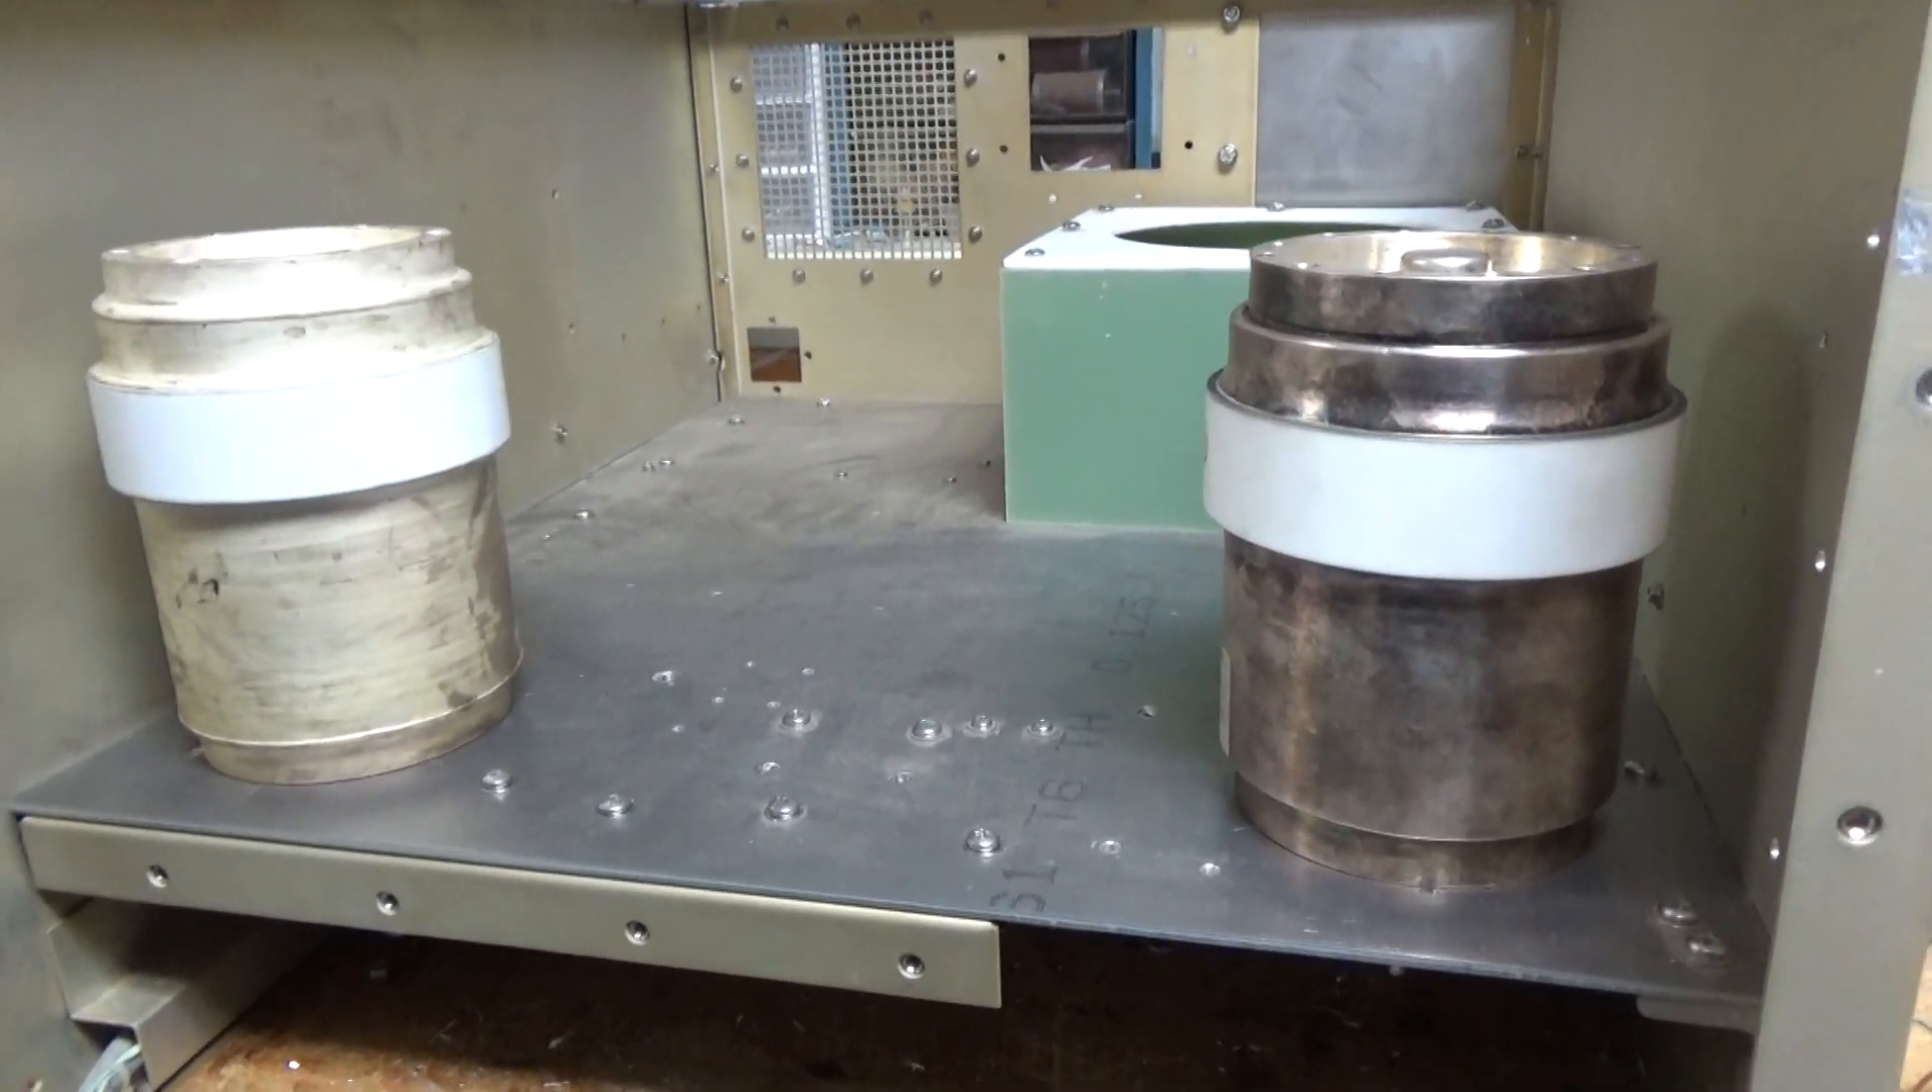Okay, so the capacitors are placed inside the amplifier And you can see Plenty of clearance.